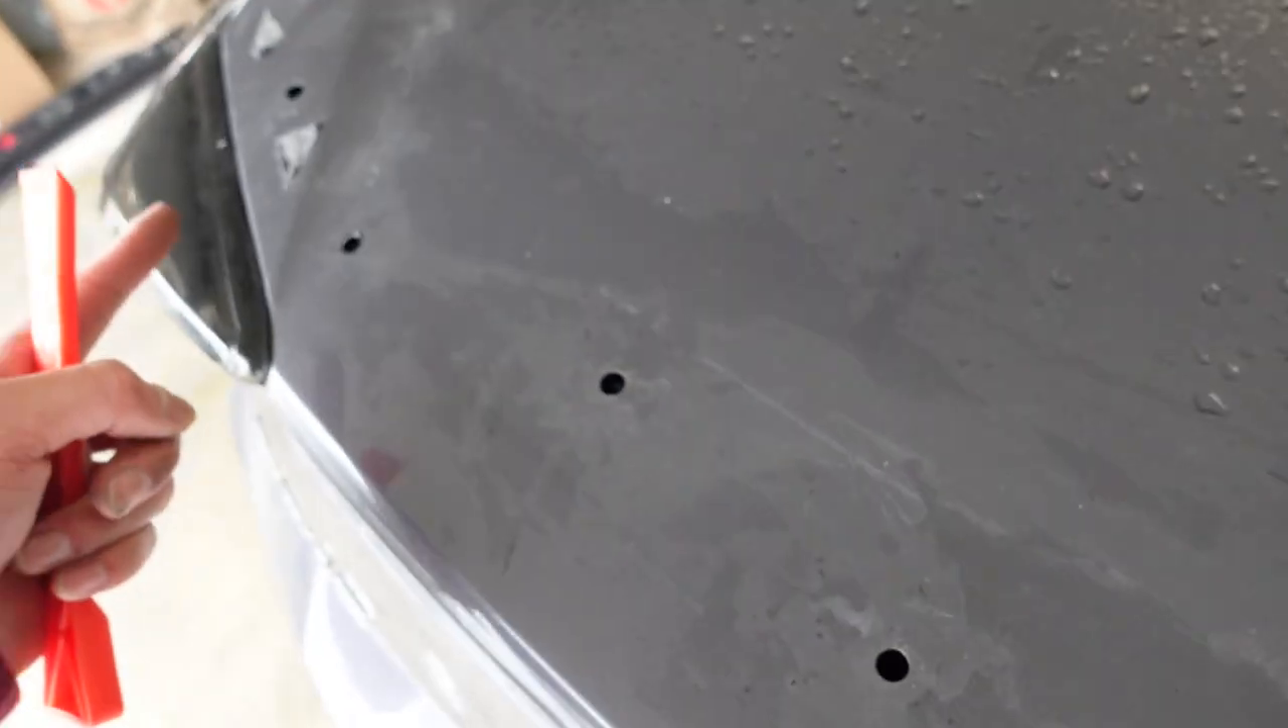I got most of the grommets out off camera.